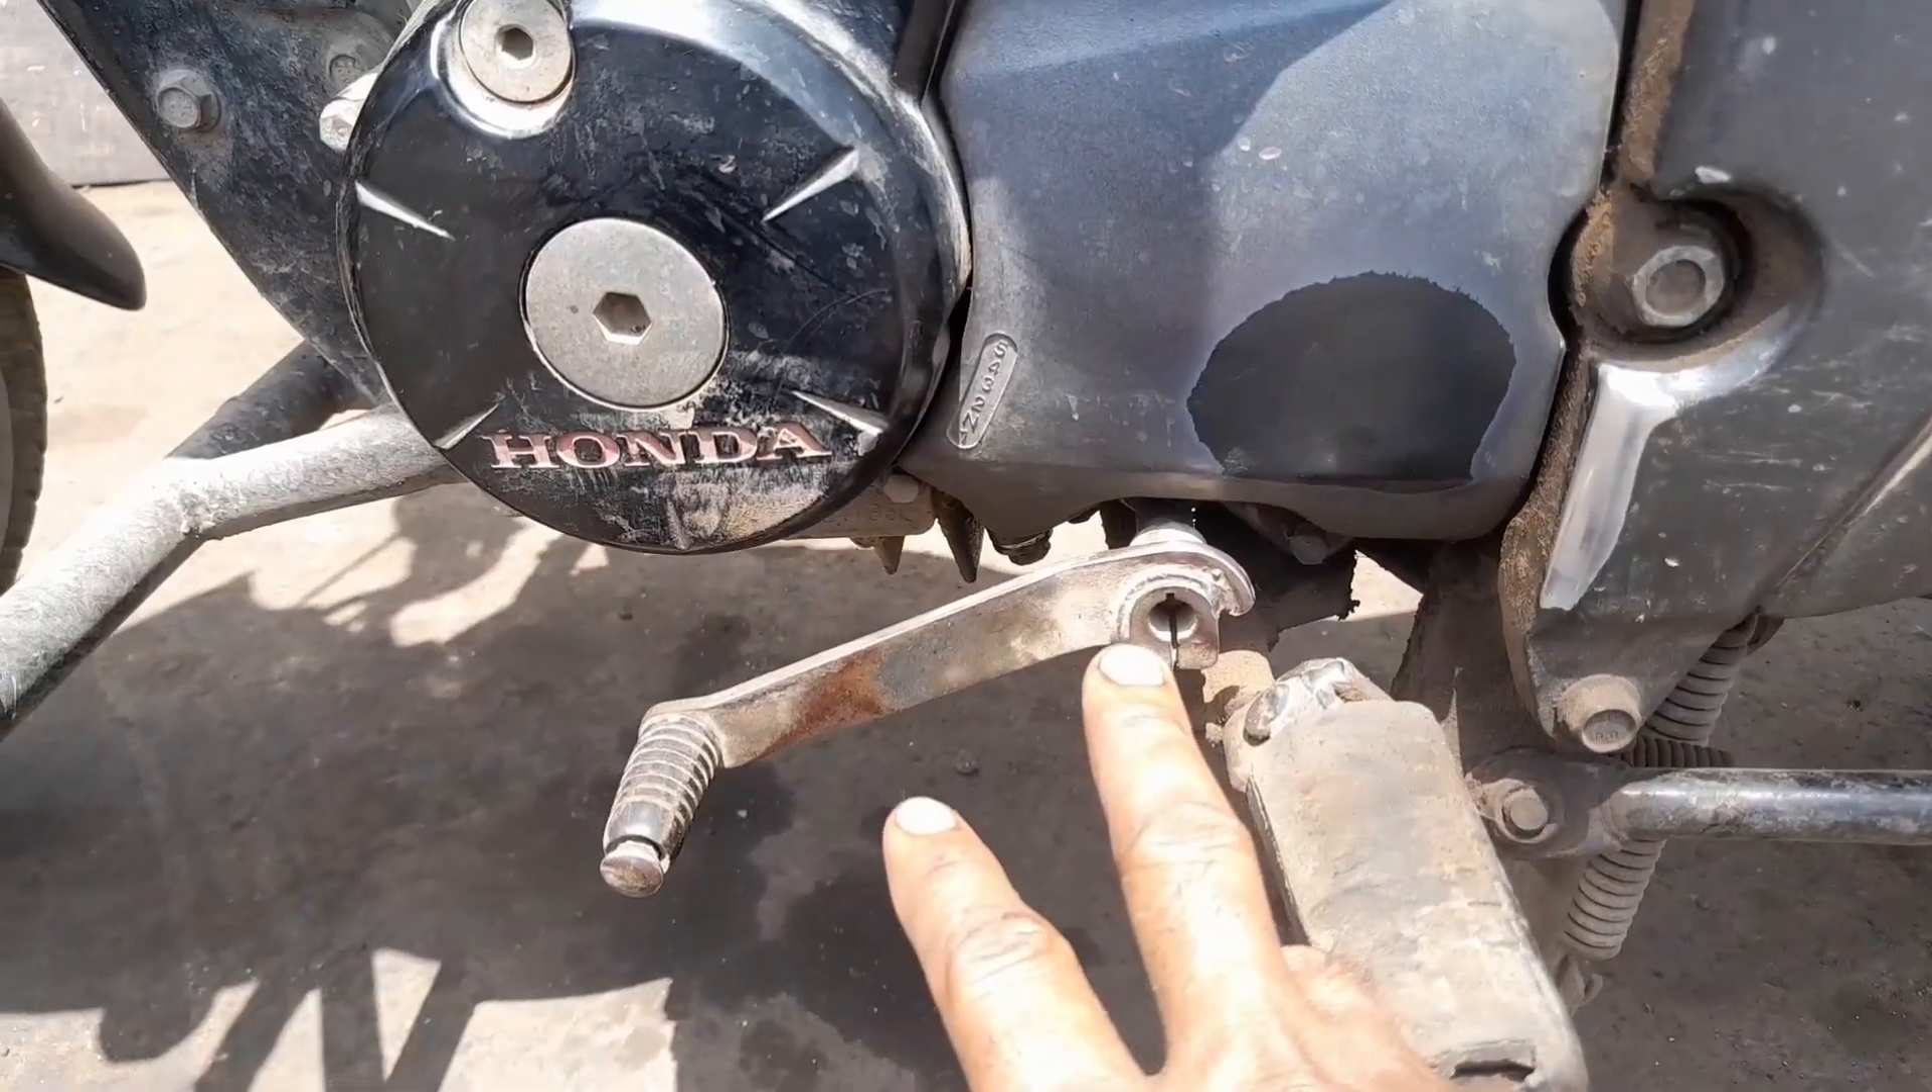गेर लीवर को भी हमने फिट कर लिया है।